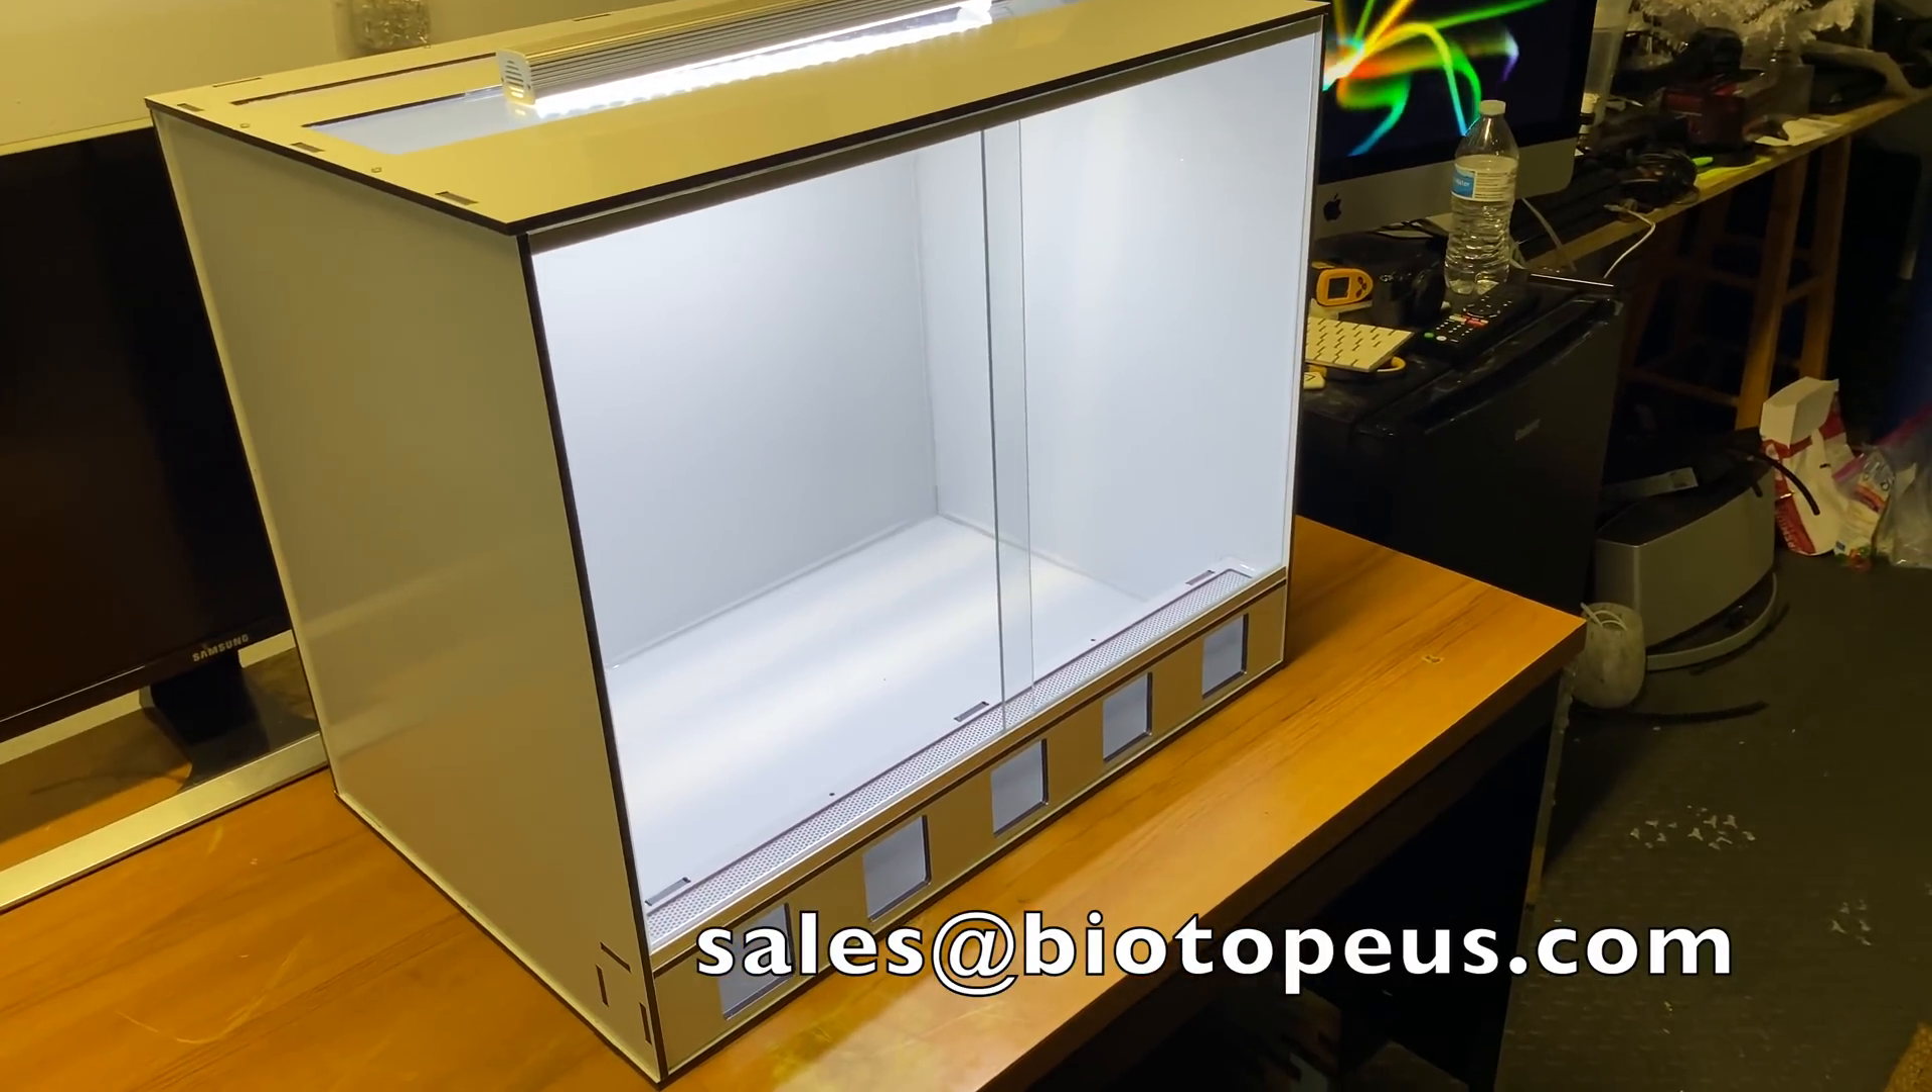All right guys and here you can see the tank is uh fully assembled um which we're gonna show you how to do that in the video.